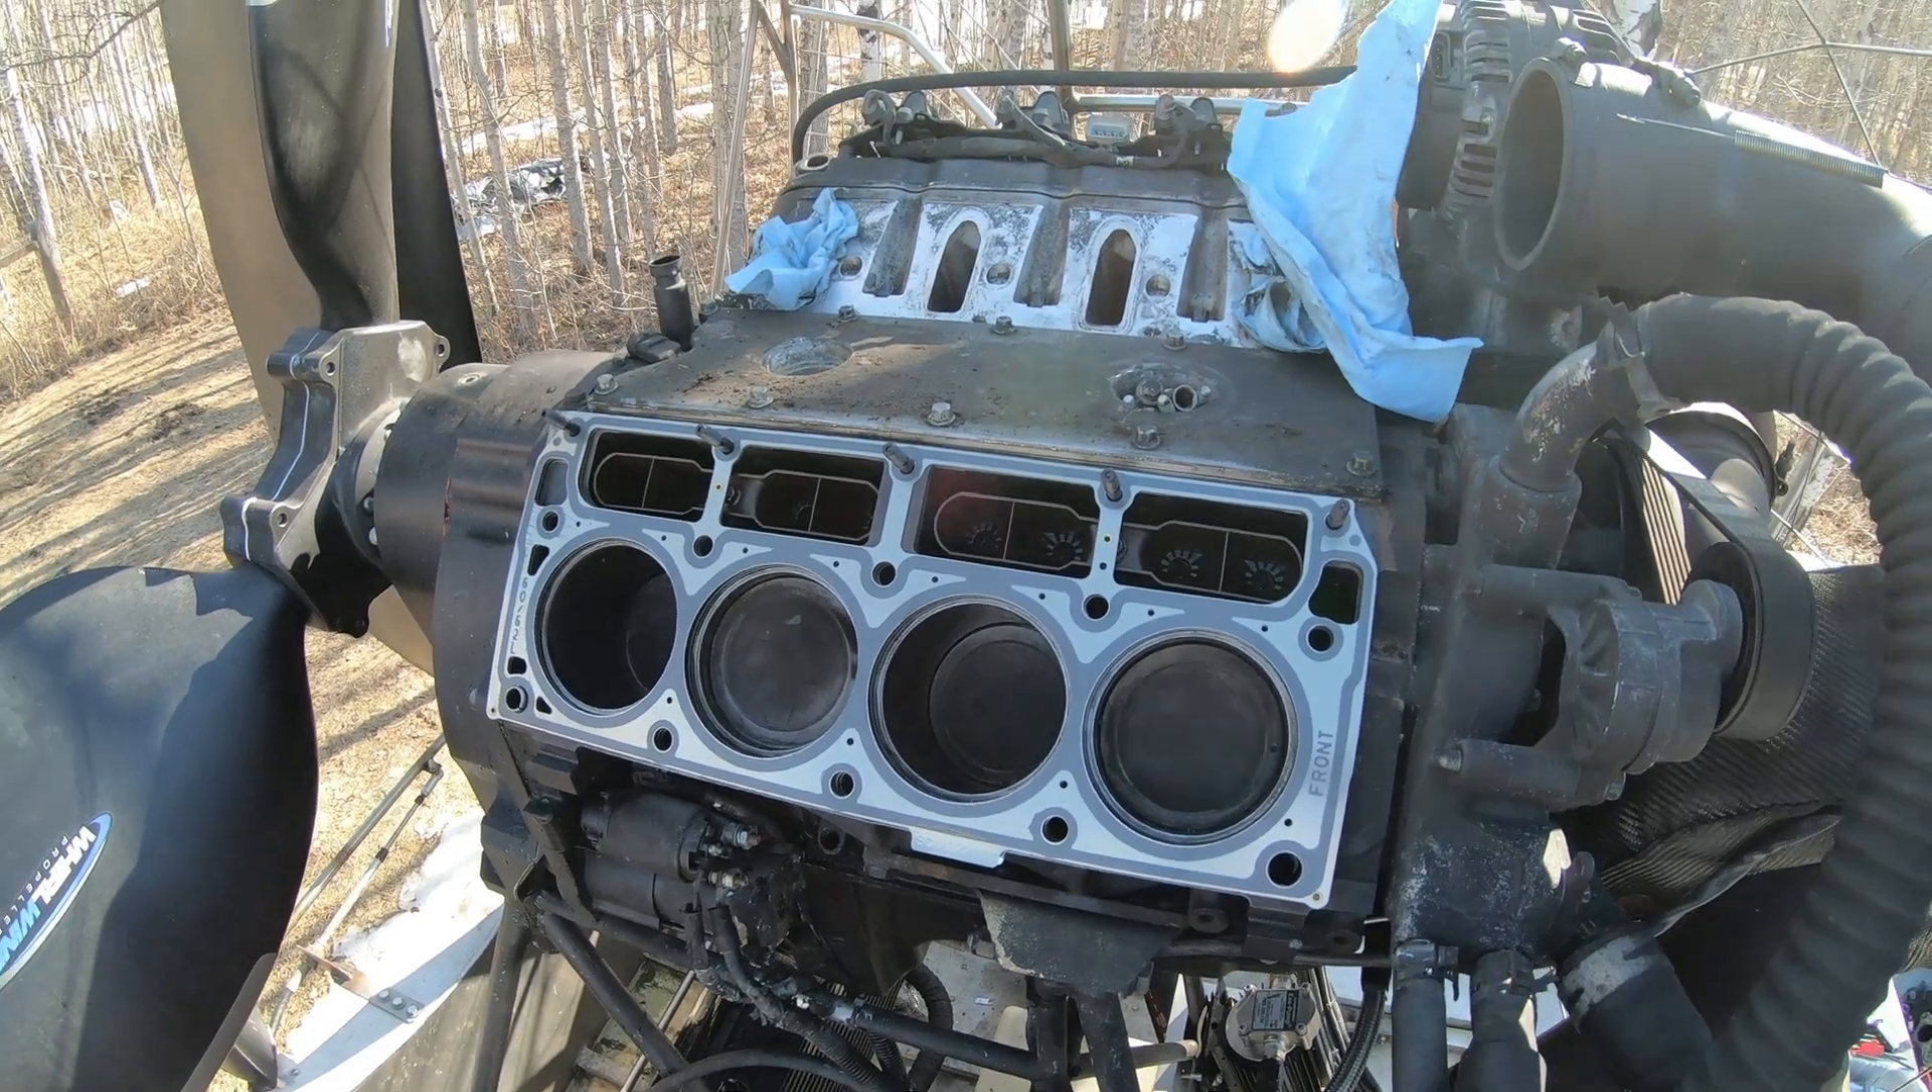I got the new head gasket on.